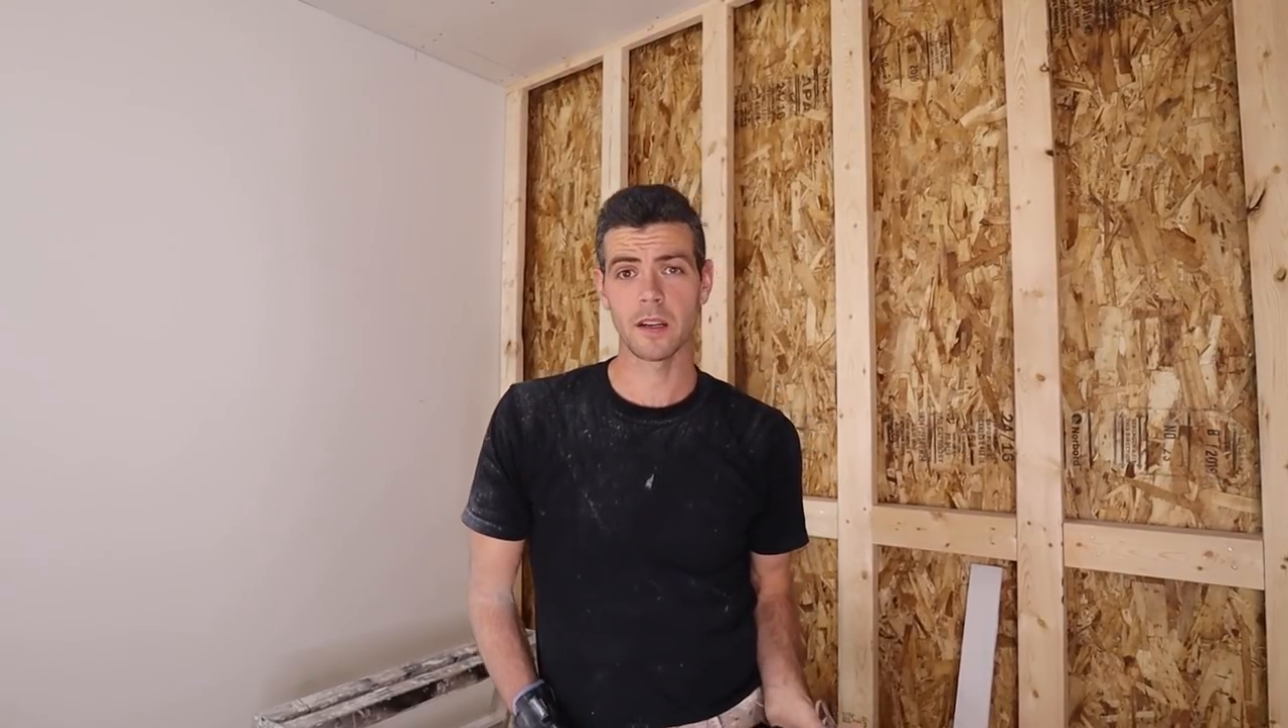This little bit of ceiling is done Just got walls left to do but I'm tired and I'm feeling as creaky as this bench is.